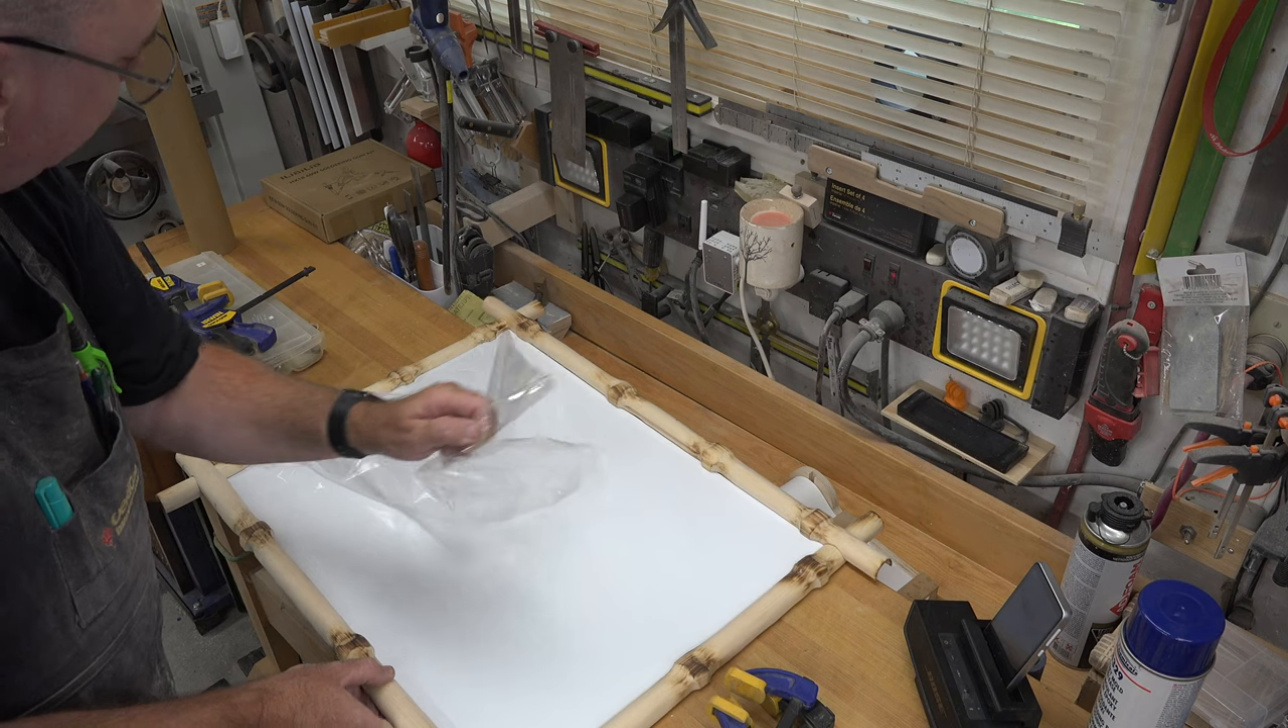All we need to do now is remove our plastic coating.